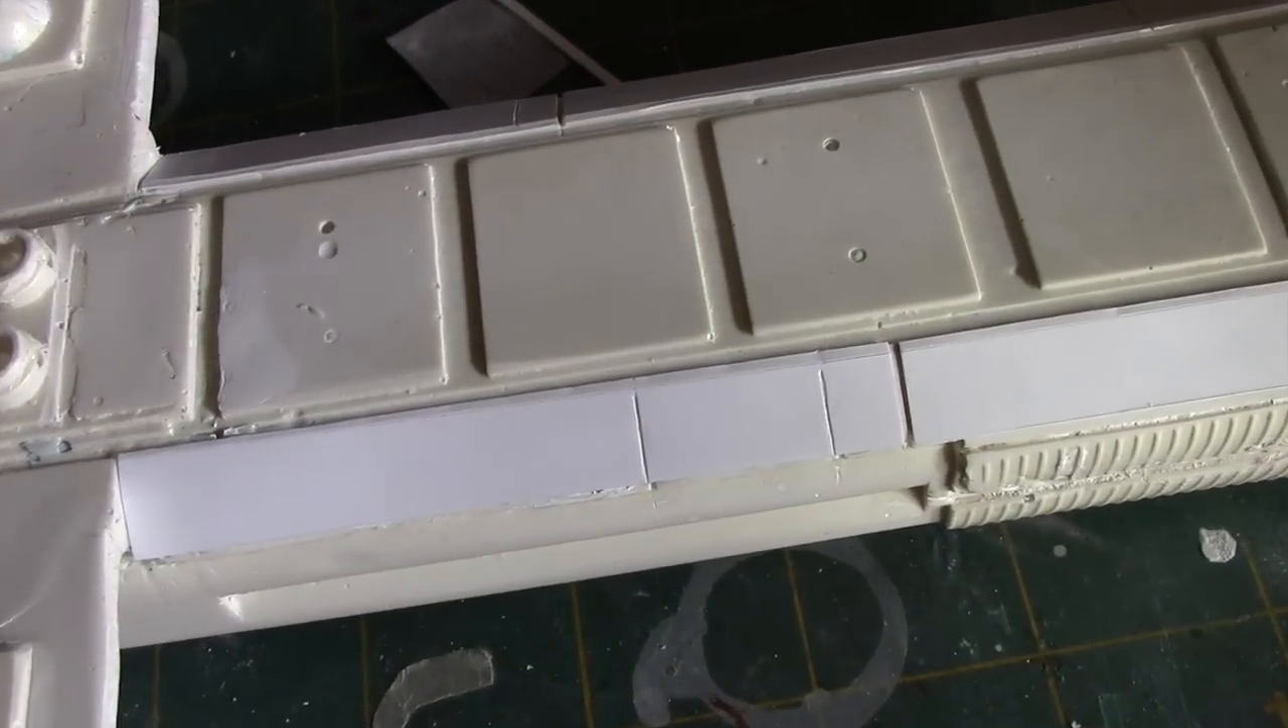Okay, so the panels have been installed now and I think they look much better than the original detailing. Covers up the irregularities fairly well.